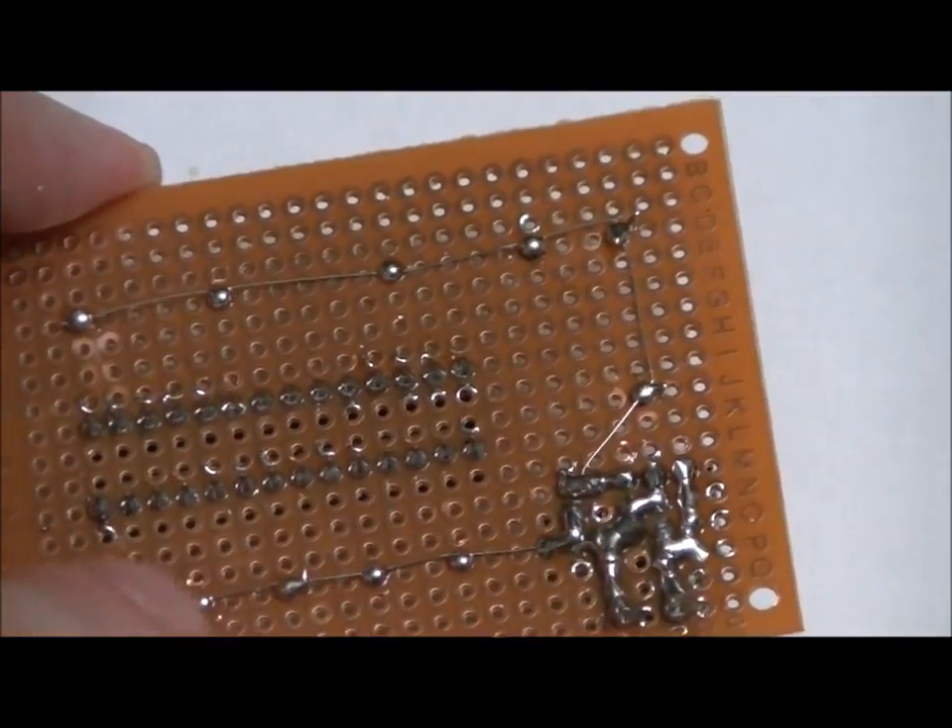Now again, you don't need to do this, but what I've done is I've taken that piece of wire and I've strung it along here so I have an easy access ground line.